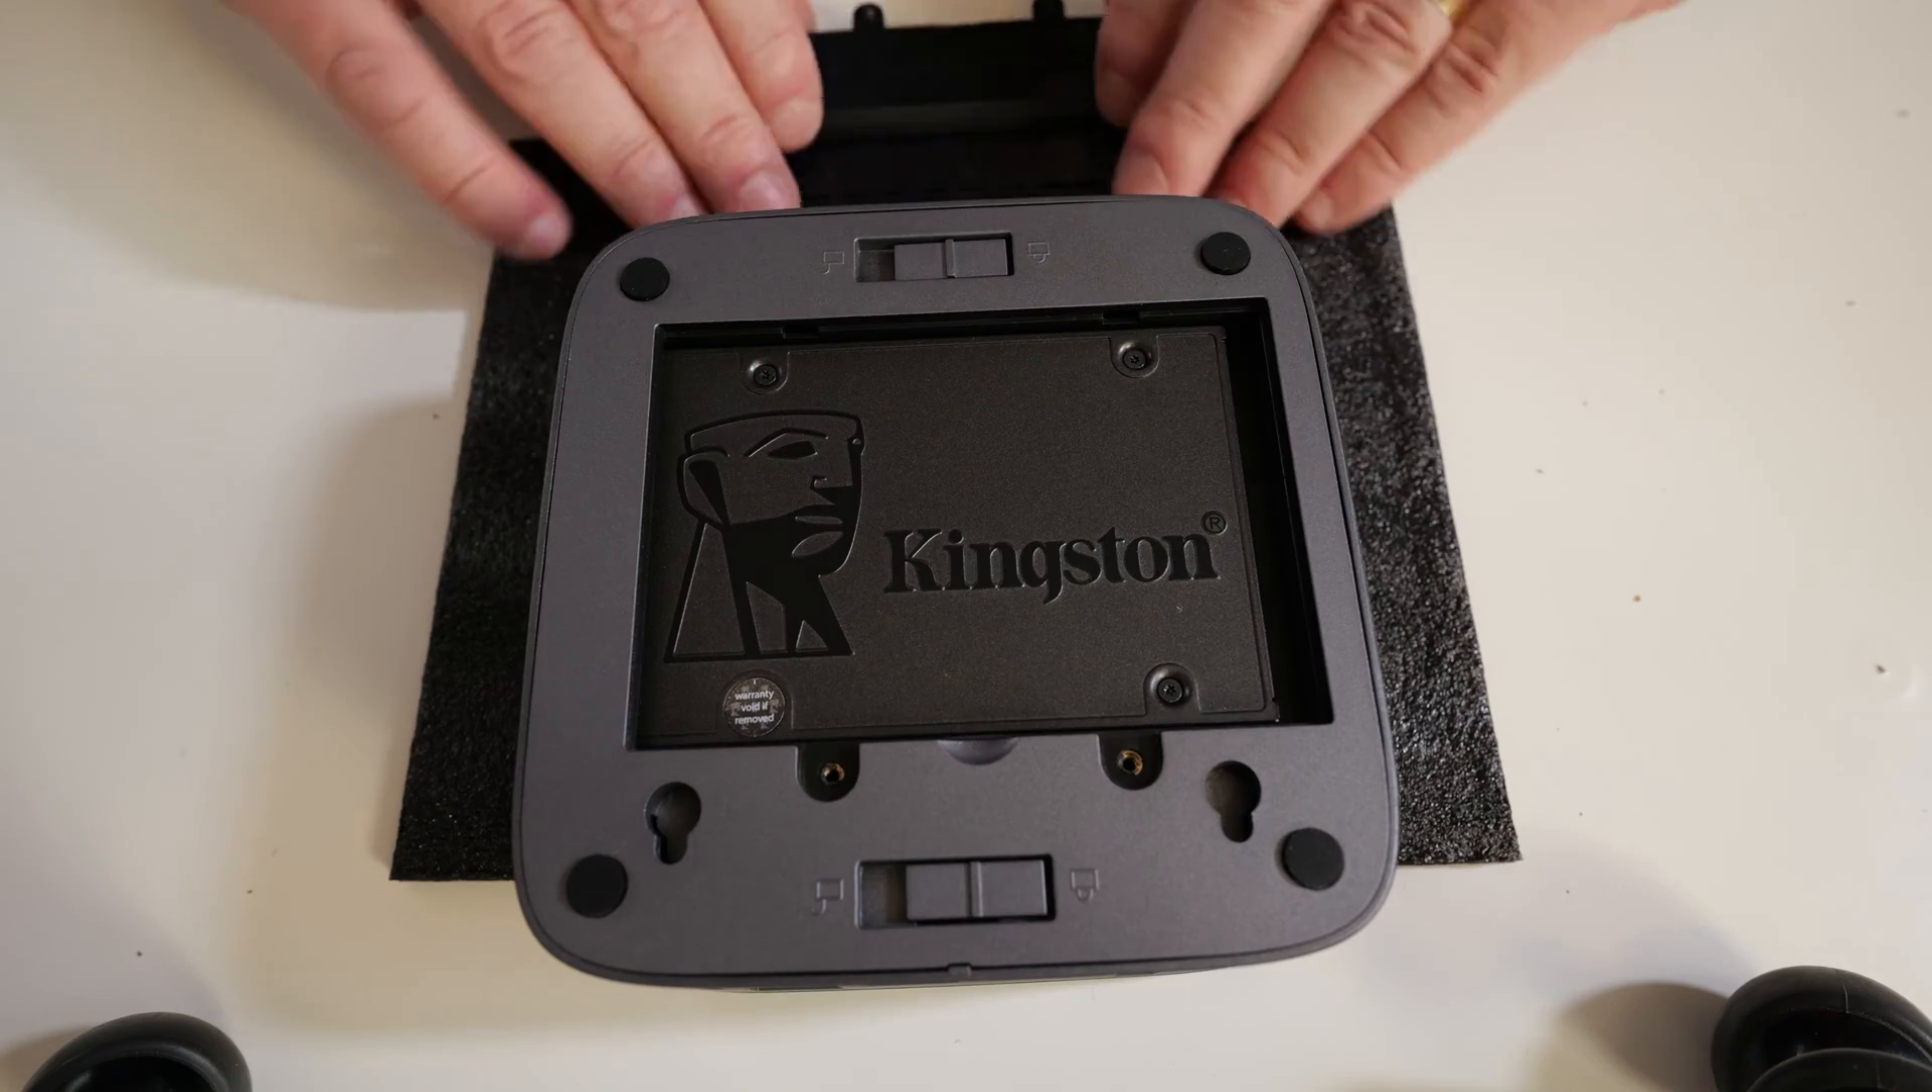And there we go. That is the drive attached.